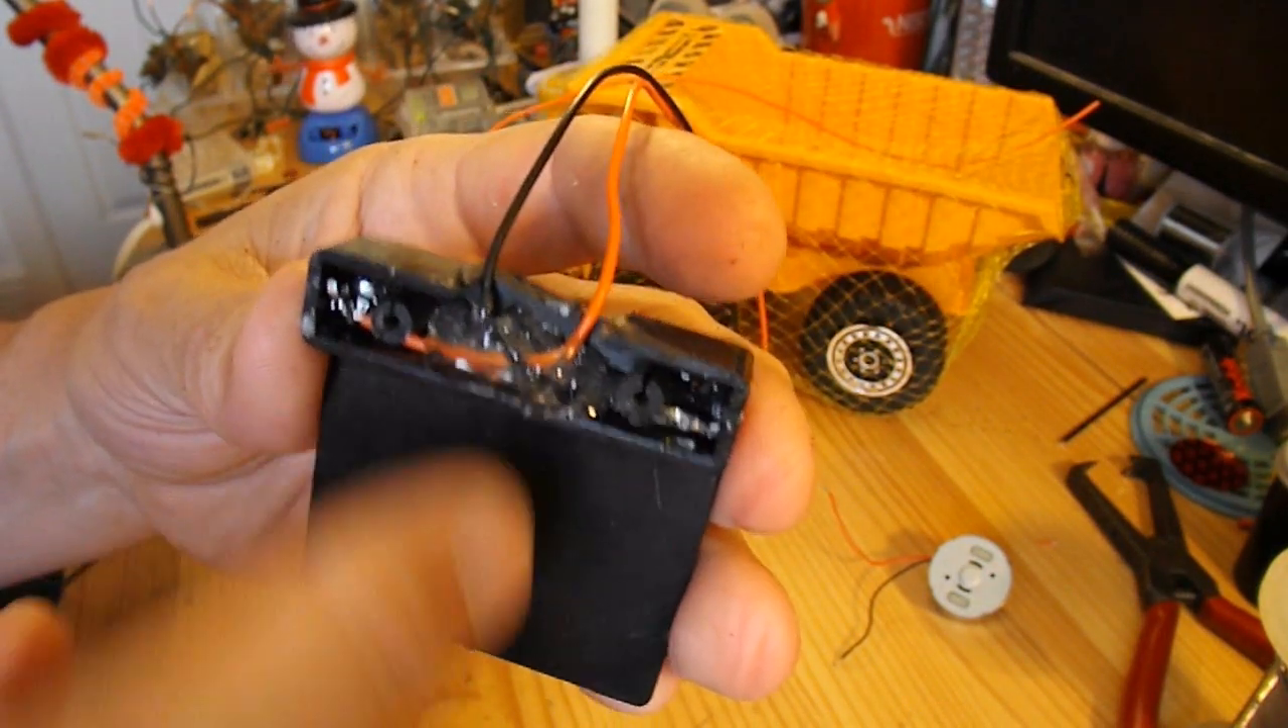There we are, I've extended the wires and I've put a nice layer of hot glue there to stop the wires pulling on the actual solder terminations so we don't accidentally stress them and break them.